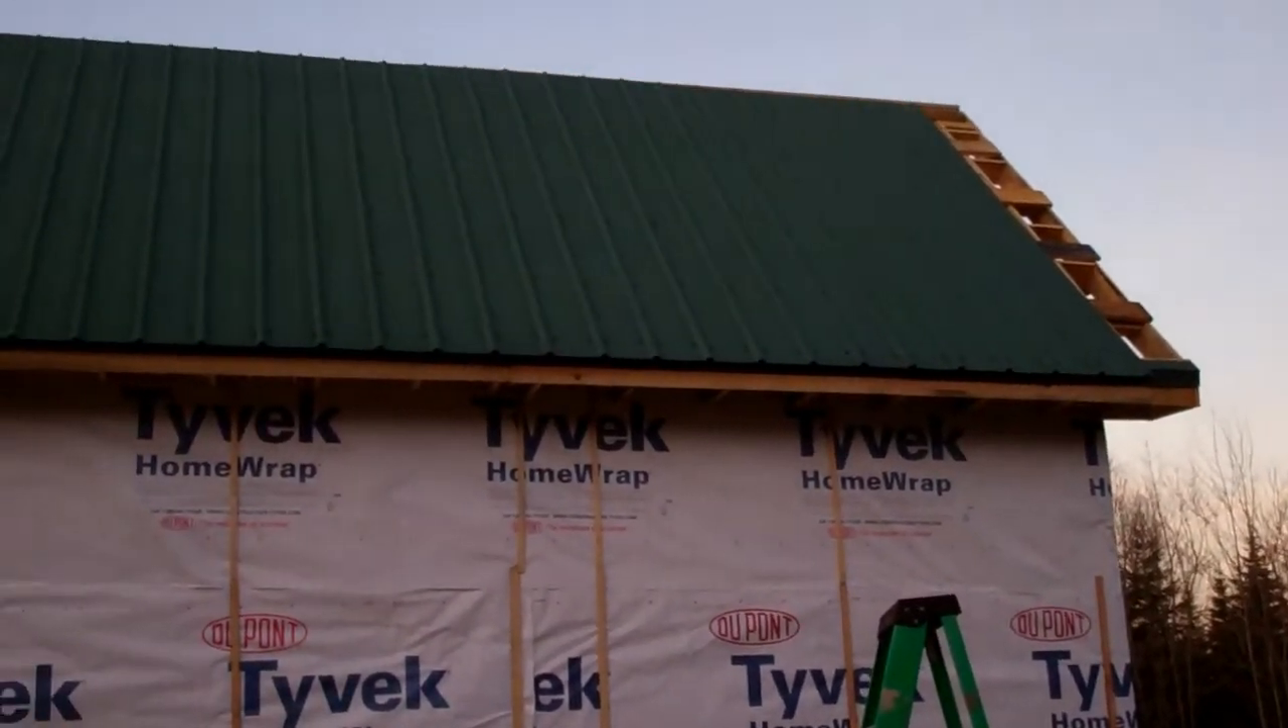Still got a little bit to do on the gable and trim but all the panels are finished on the lower hip.